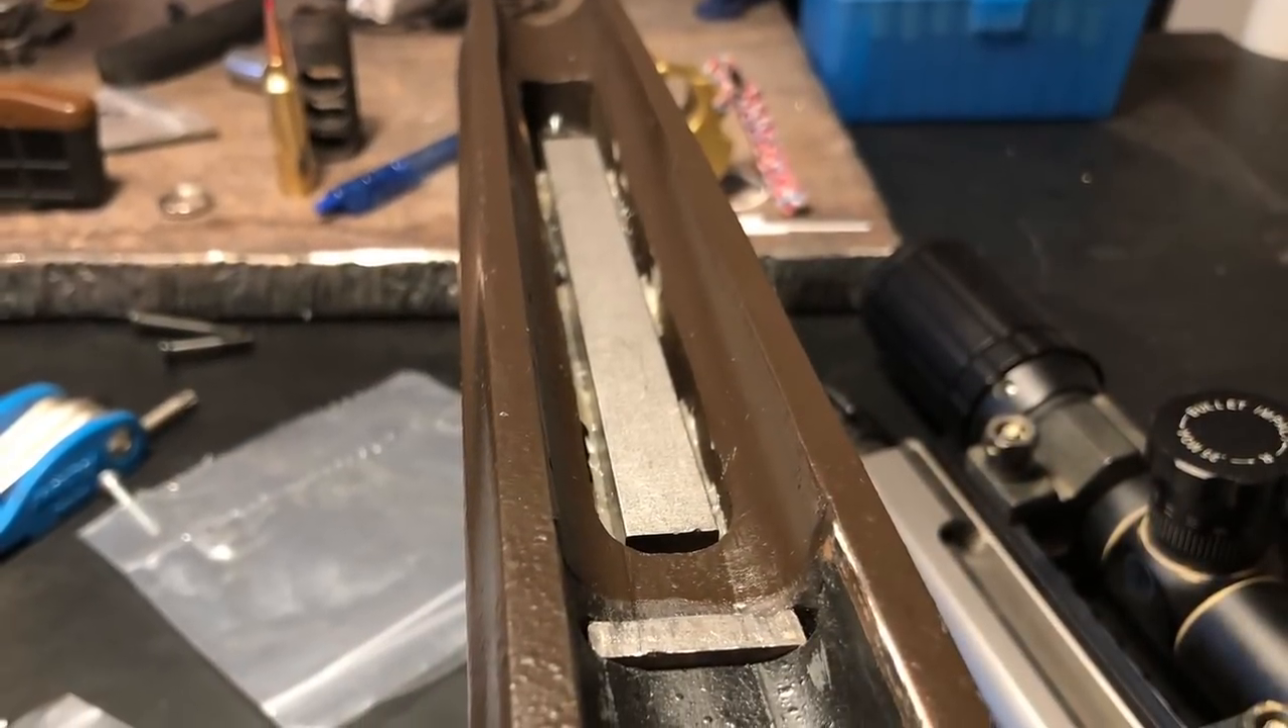So here we're mixing up some epoxy and I put a half by half steel stainless steel bar in that inlet of the stock and we glued it into place.